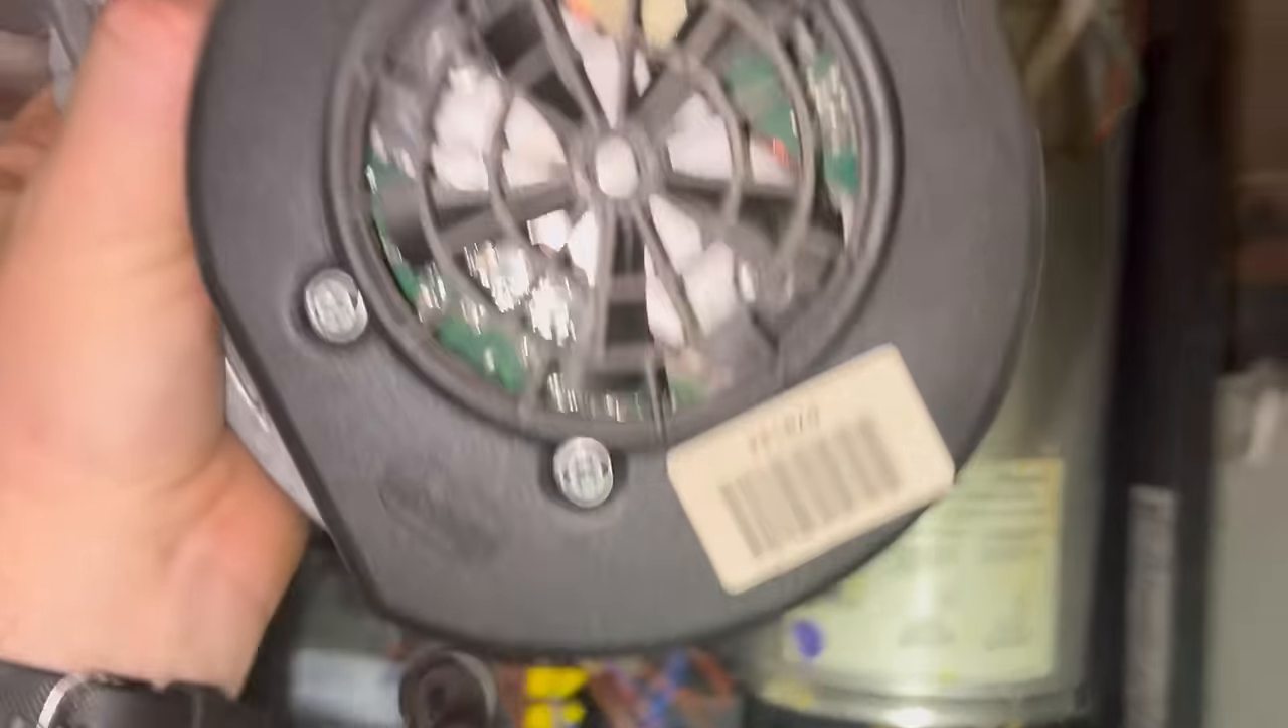There we go that's the fan assembly out.